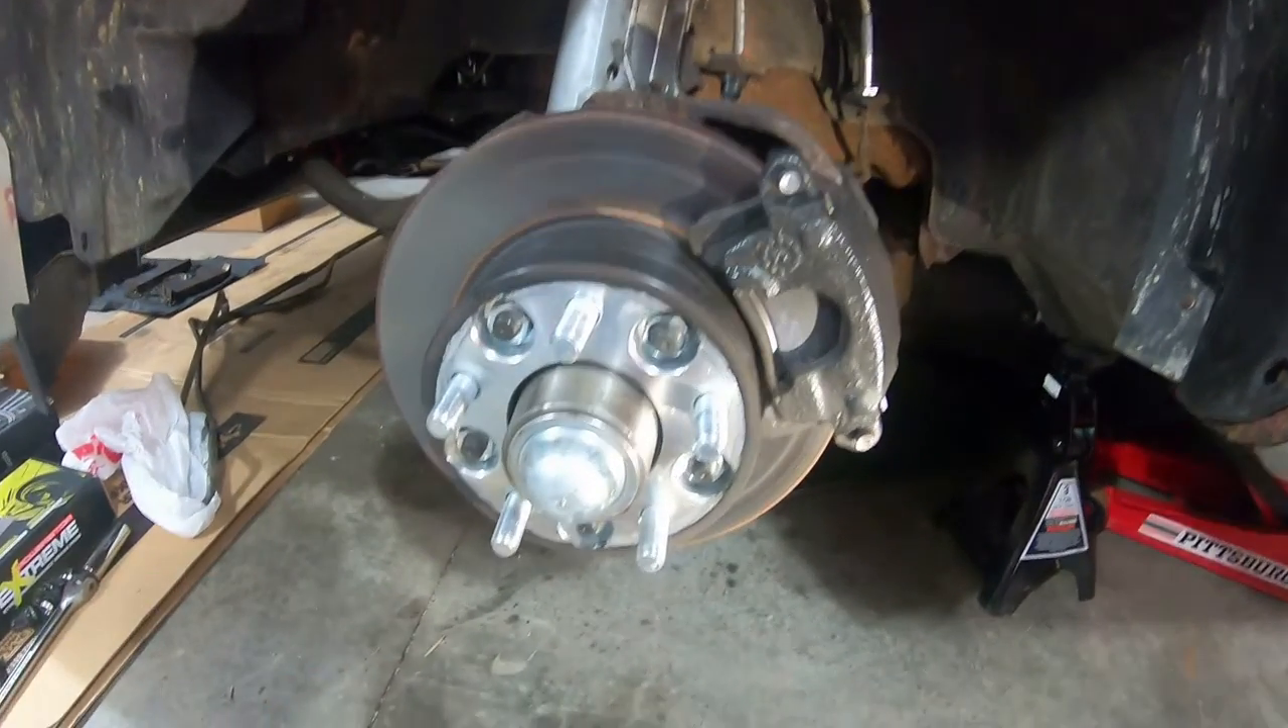Alright guys, so I got the wheel removed, and we can see what we're working with a little better.